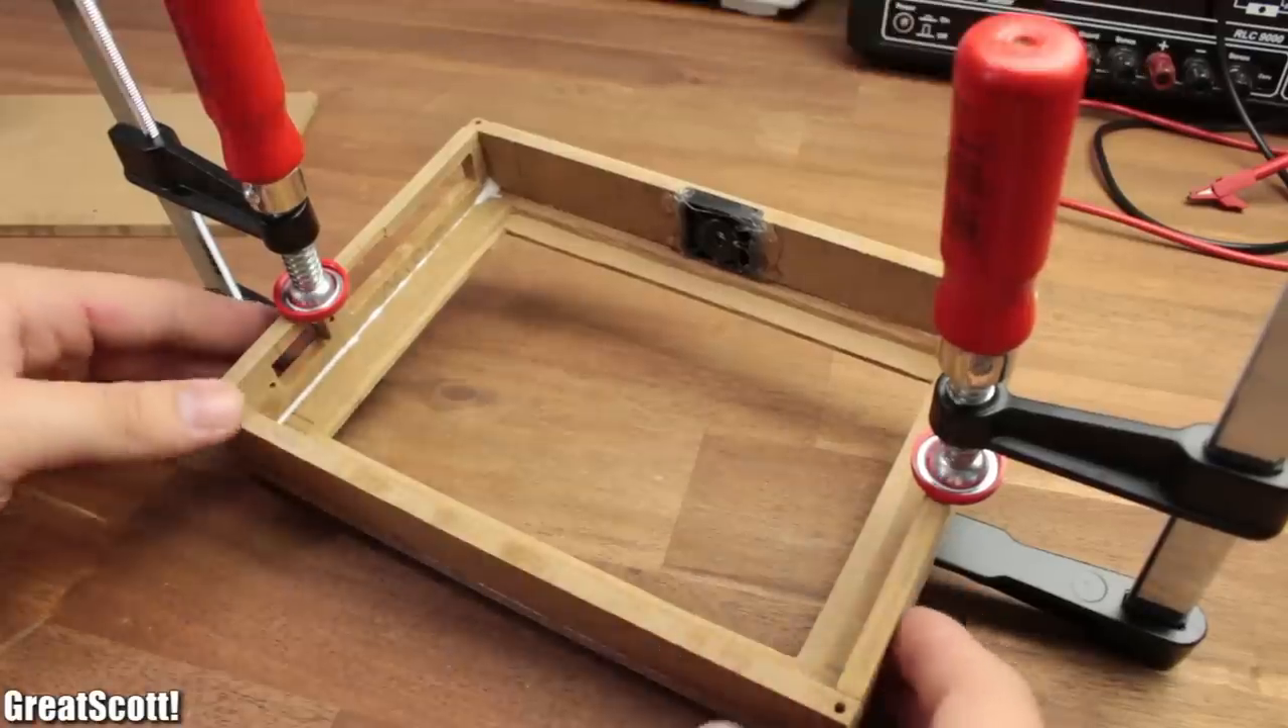Afterwards the left and right wall pieces received their glue treatment and got pushed into place and secured with clamps.